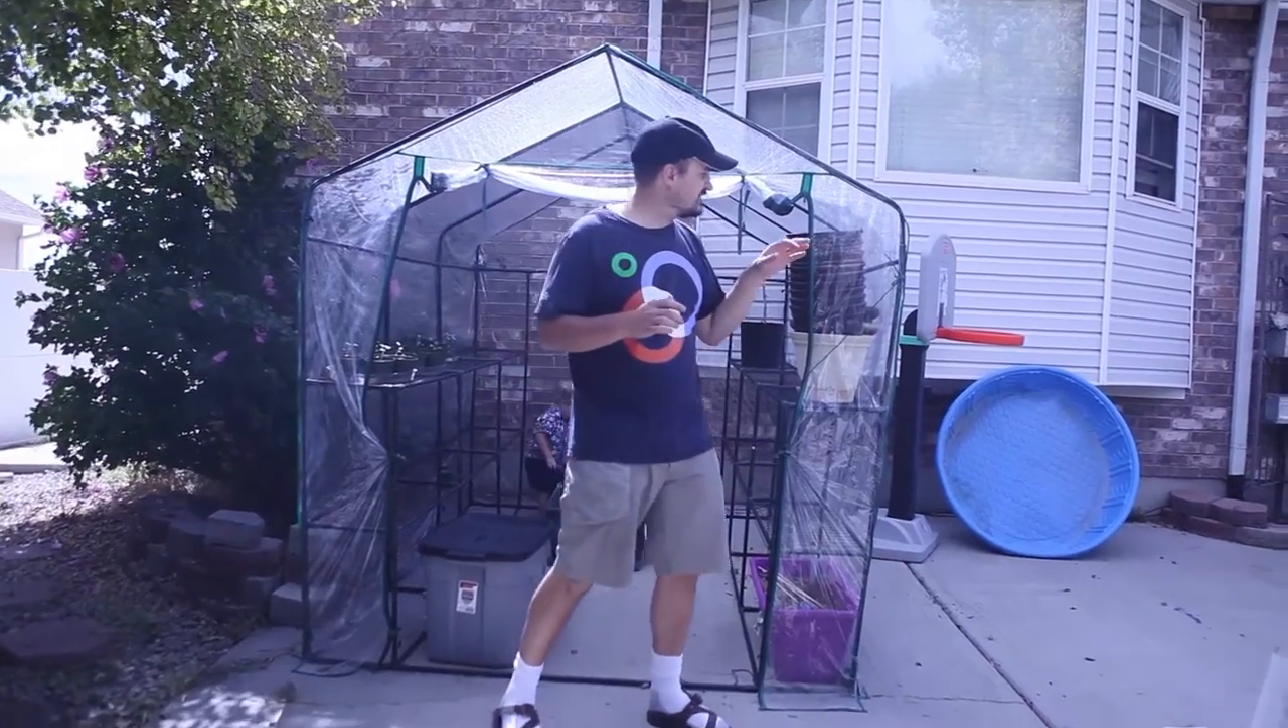We've got the greenhouse all put together, assembled. I put the plastic on.